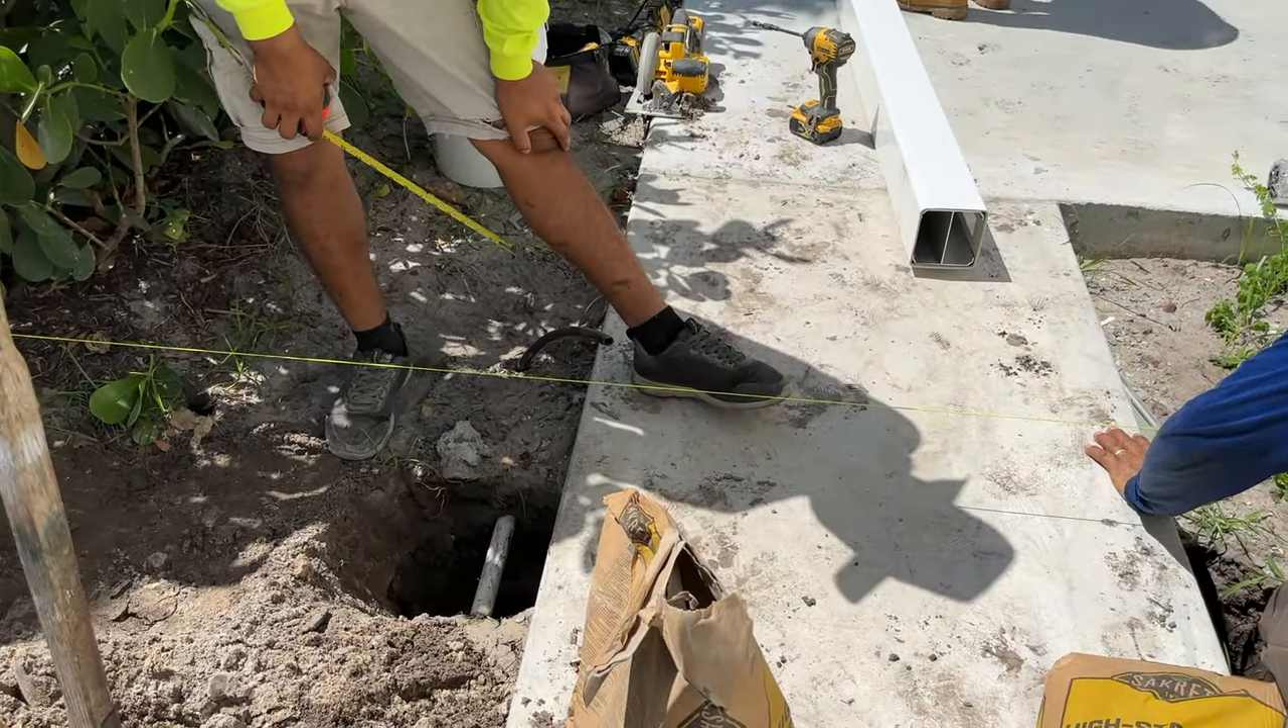It's discovered that a sprinkler line interferes with the post that will support the gate.